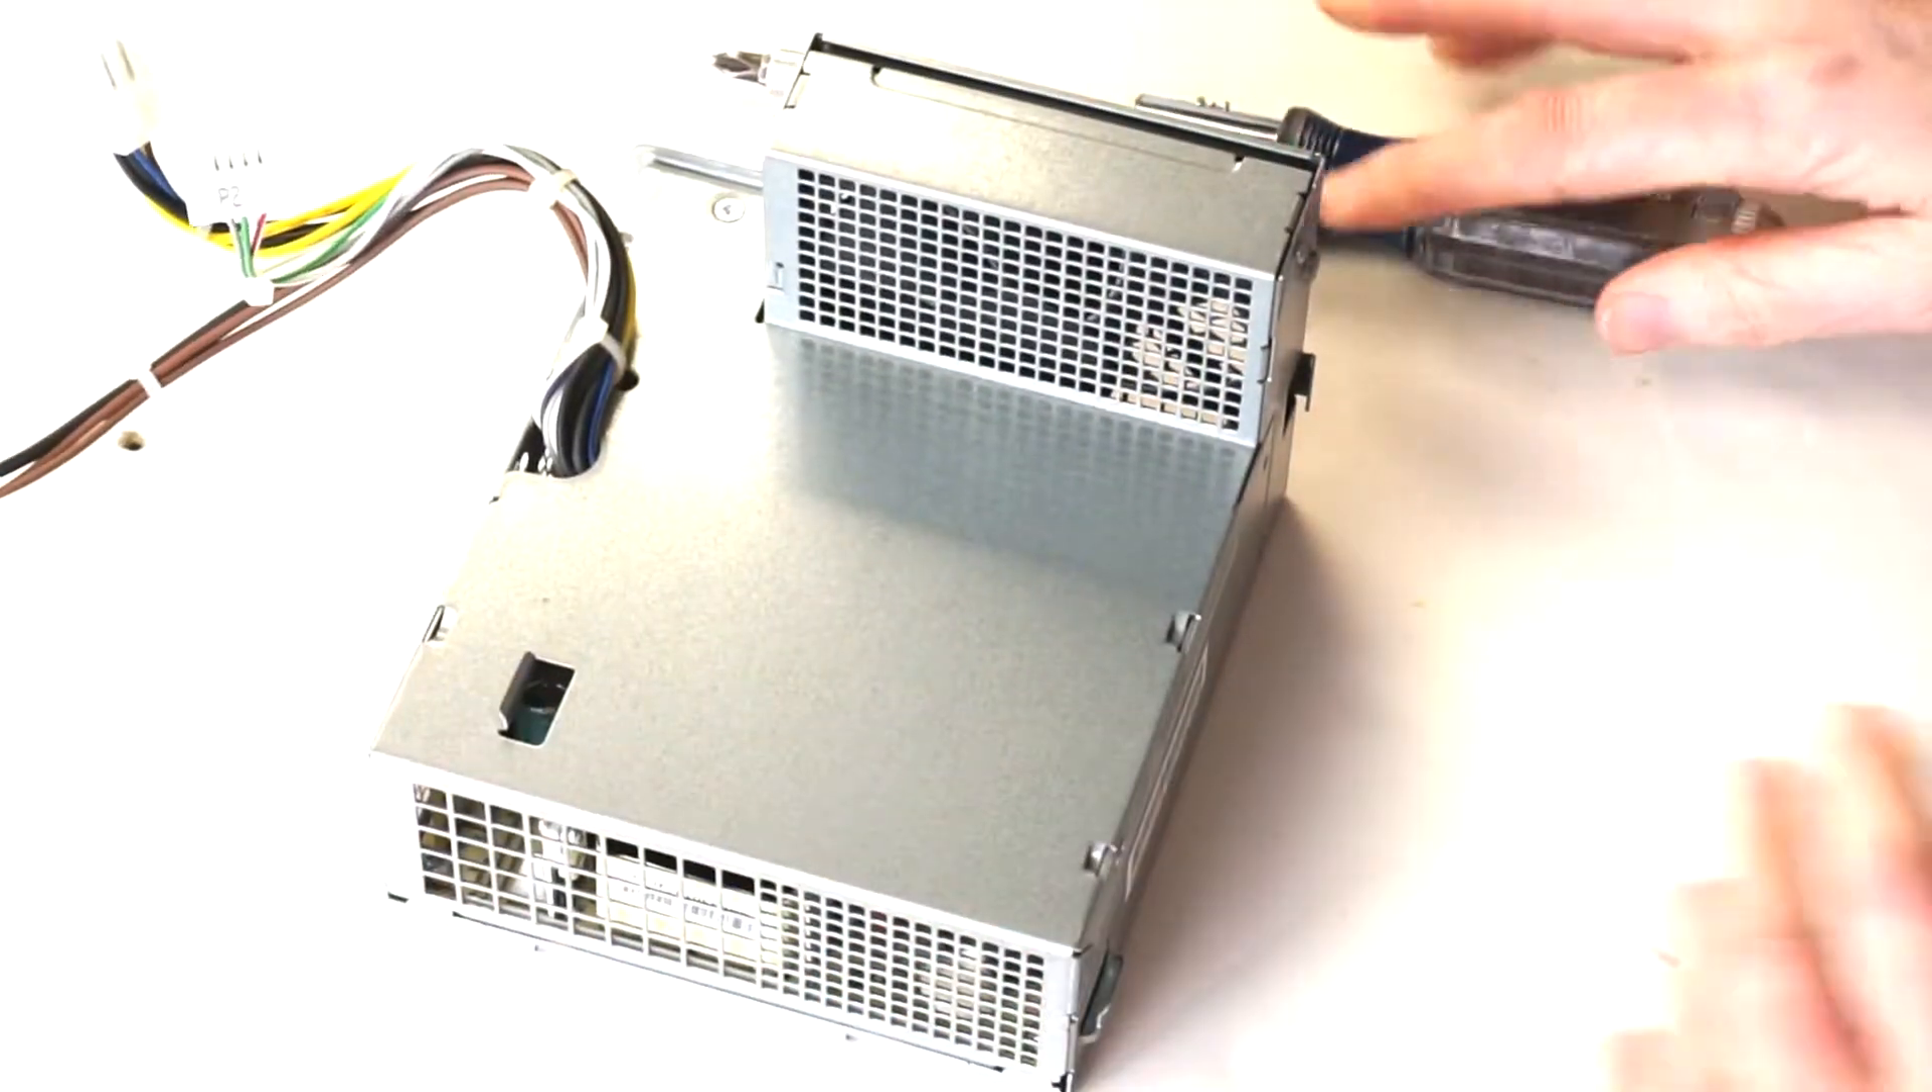Okay so here we have the power supply removed from the computer and I've never opened one of these before so I'm just going to go by what I see.